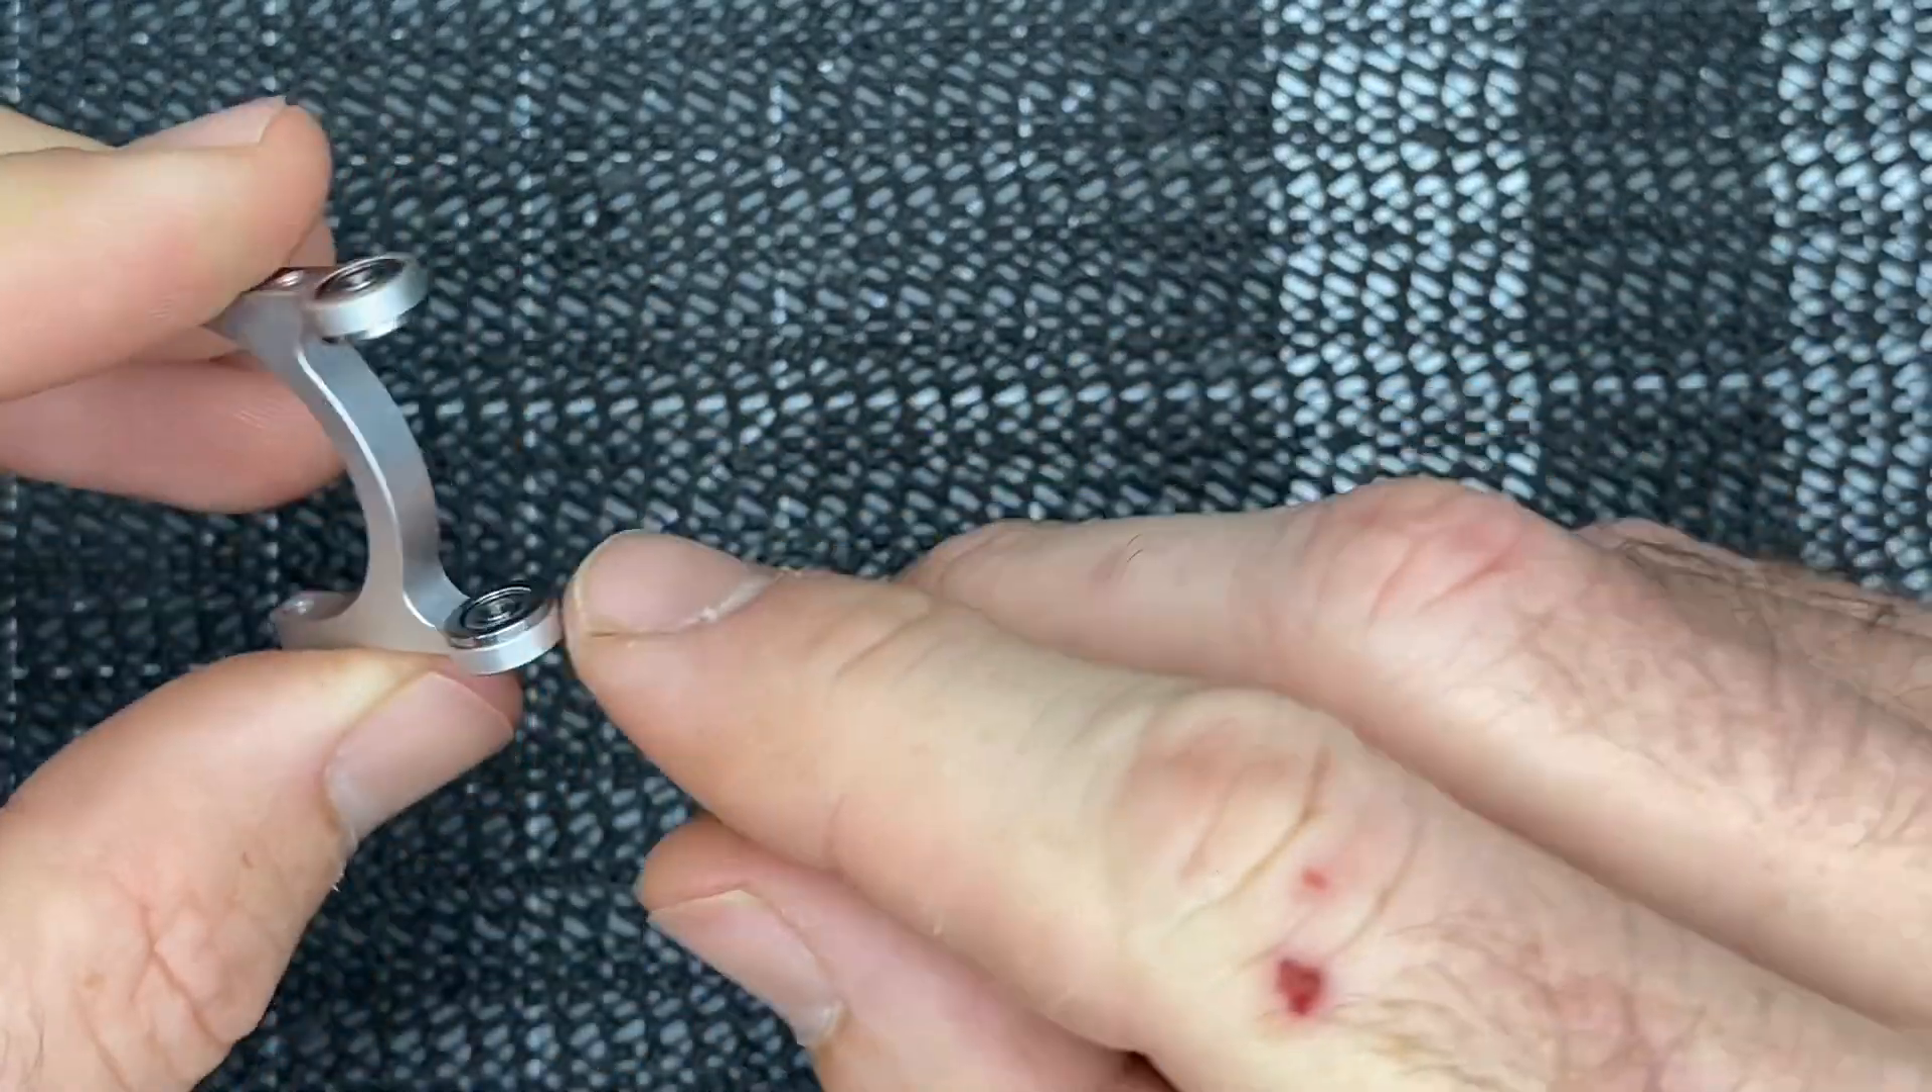Your bearings are already pre-installed so you don't need to worry about that.